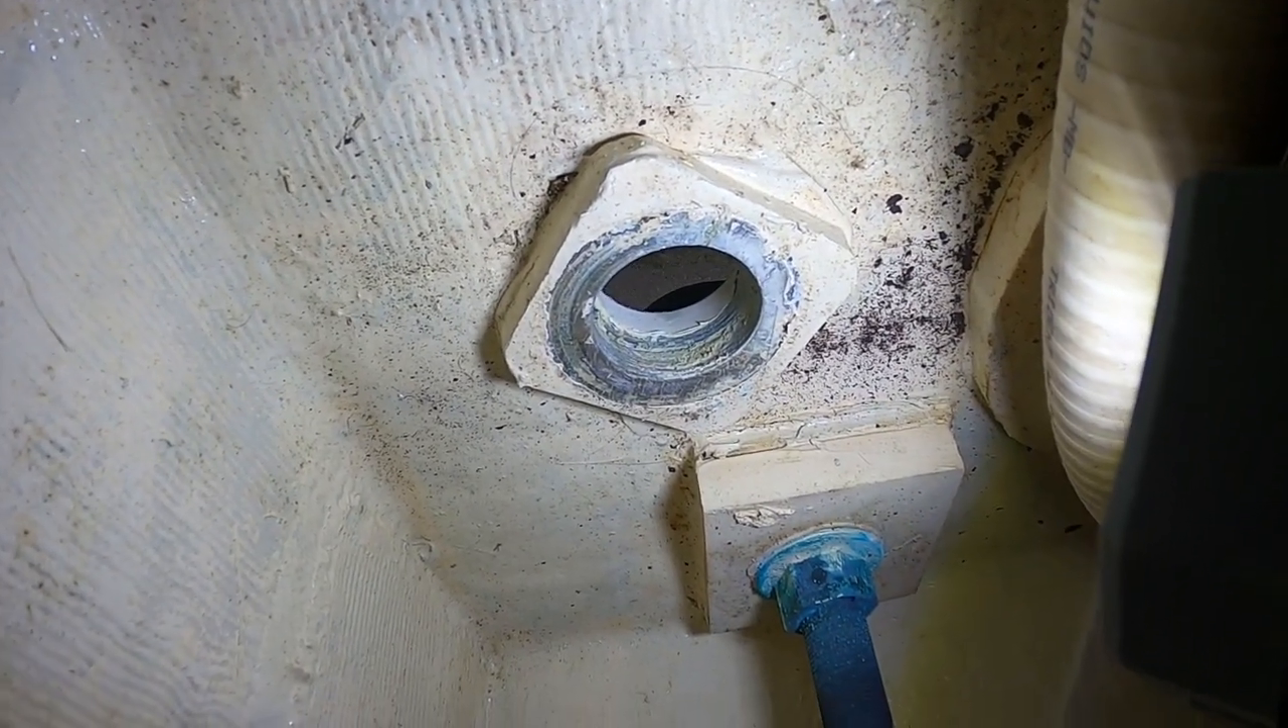The gasket has been removed. The rubber gasket's been removed from the hole.